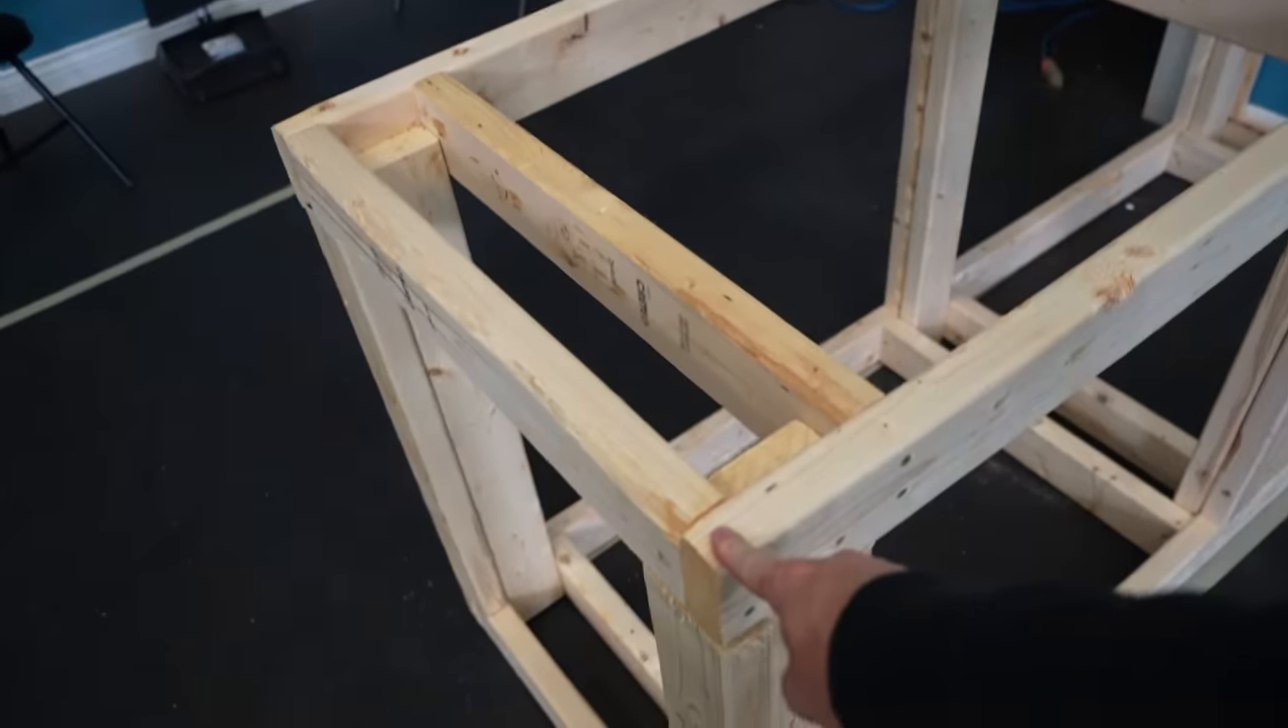We still have to put plywood on top as well as some padding and we need to wrap it so it looks better.